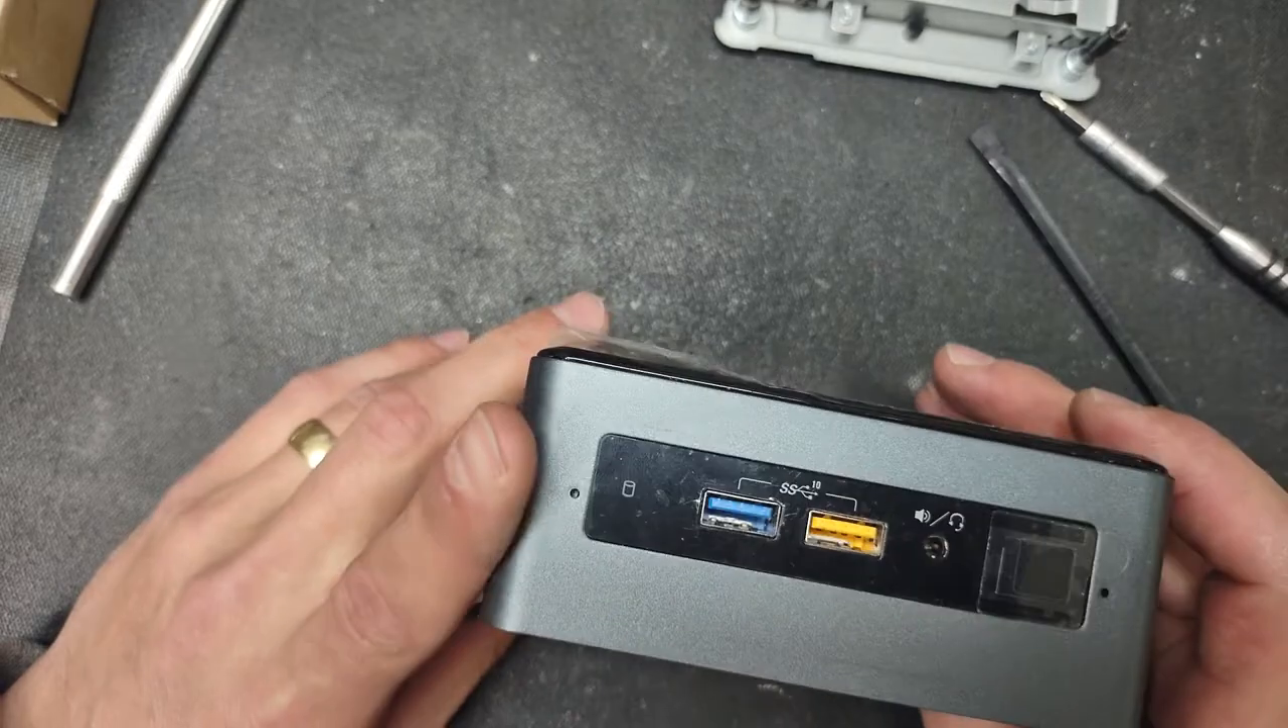You have the USB properly aligned and you have all the other connections properly aligned.